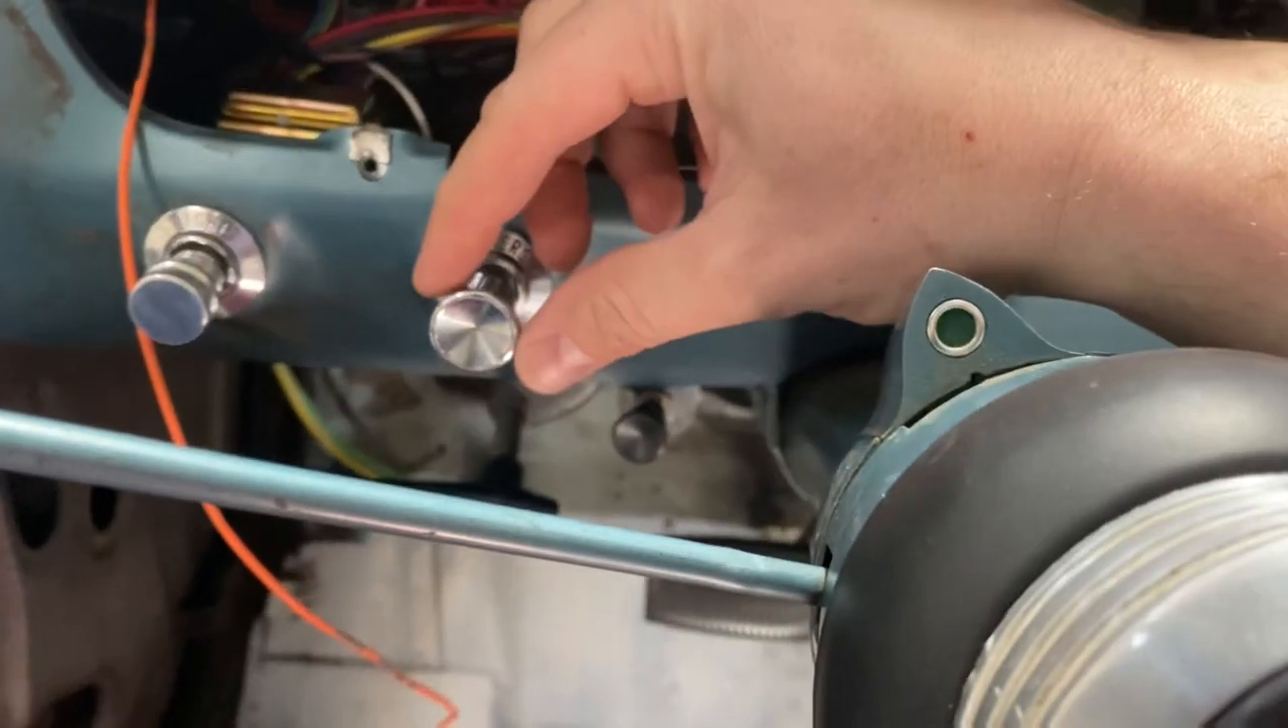Here's the final install. I got the switch in there.